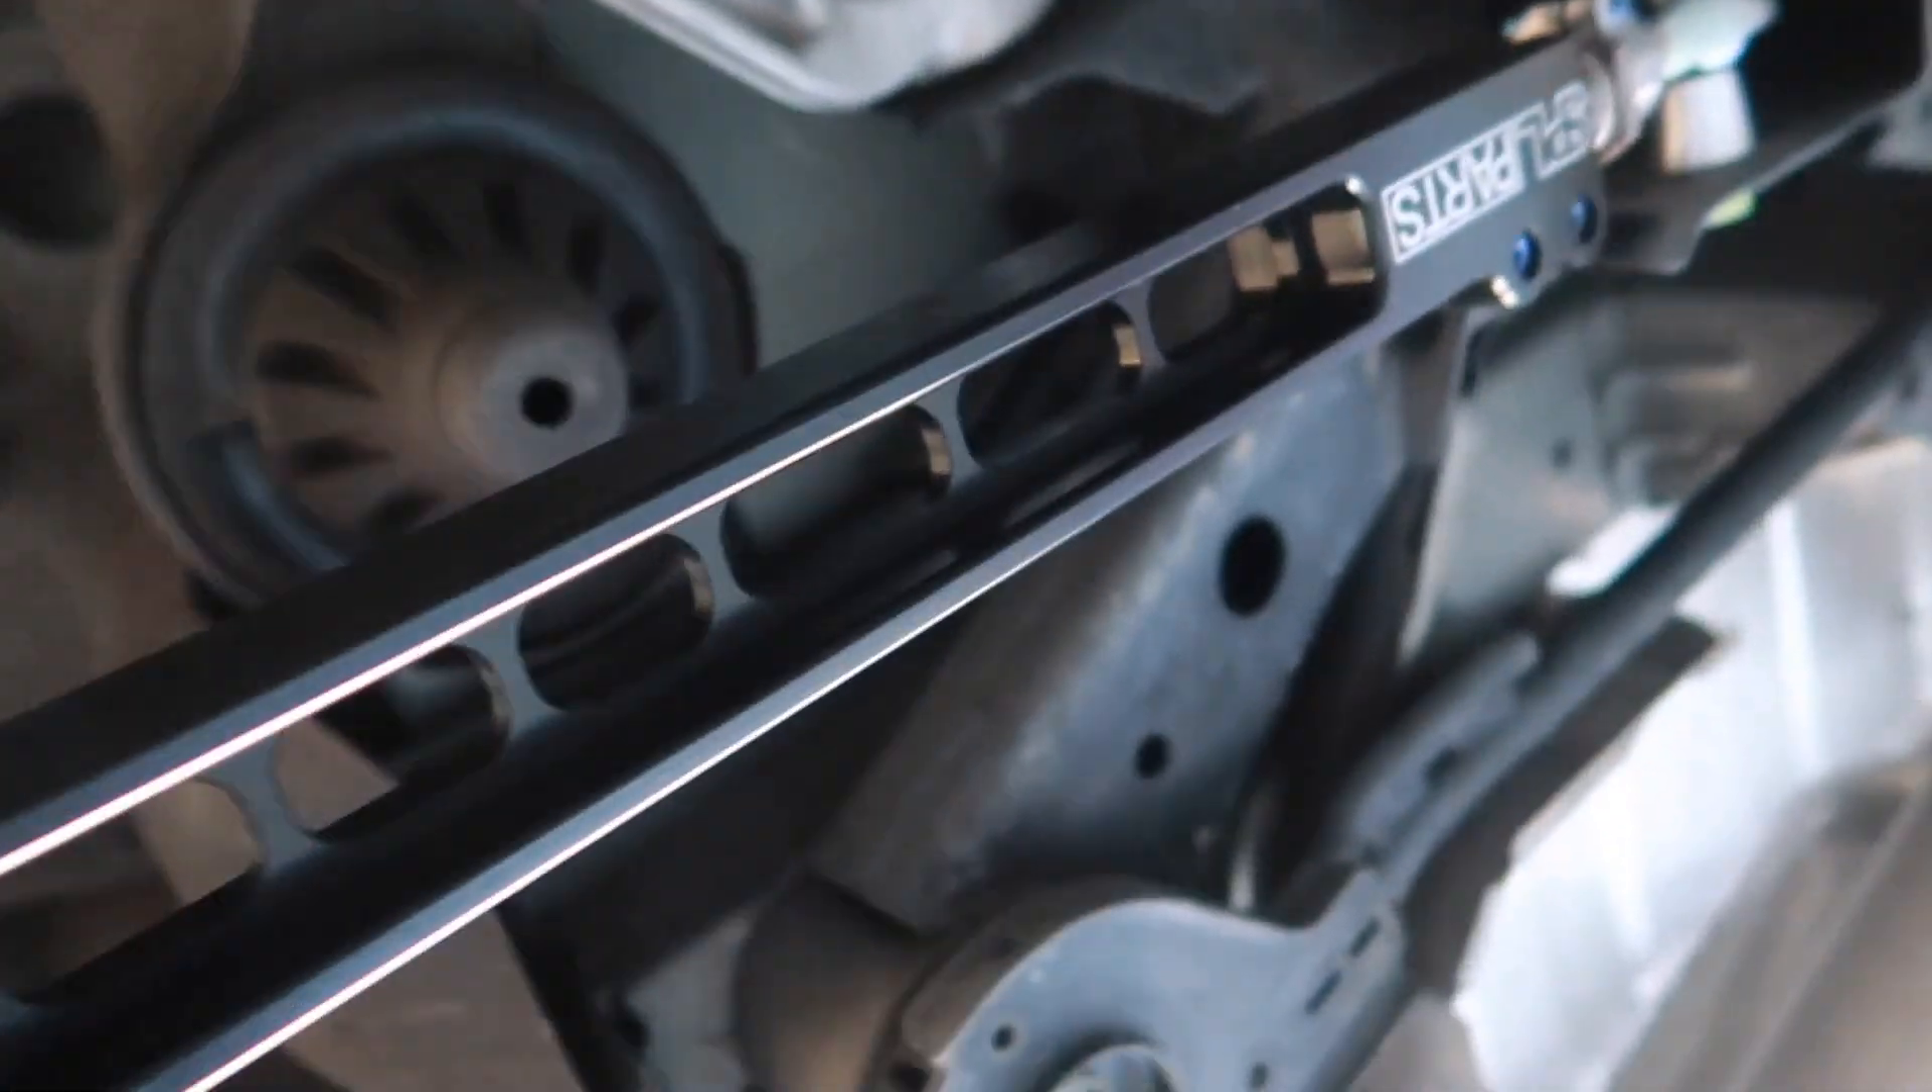So got the SPL camber and toe arm in. Adjusted the toe to the best of my abilities.